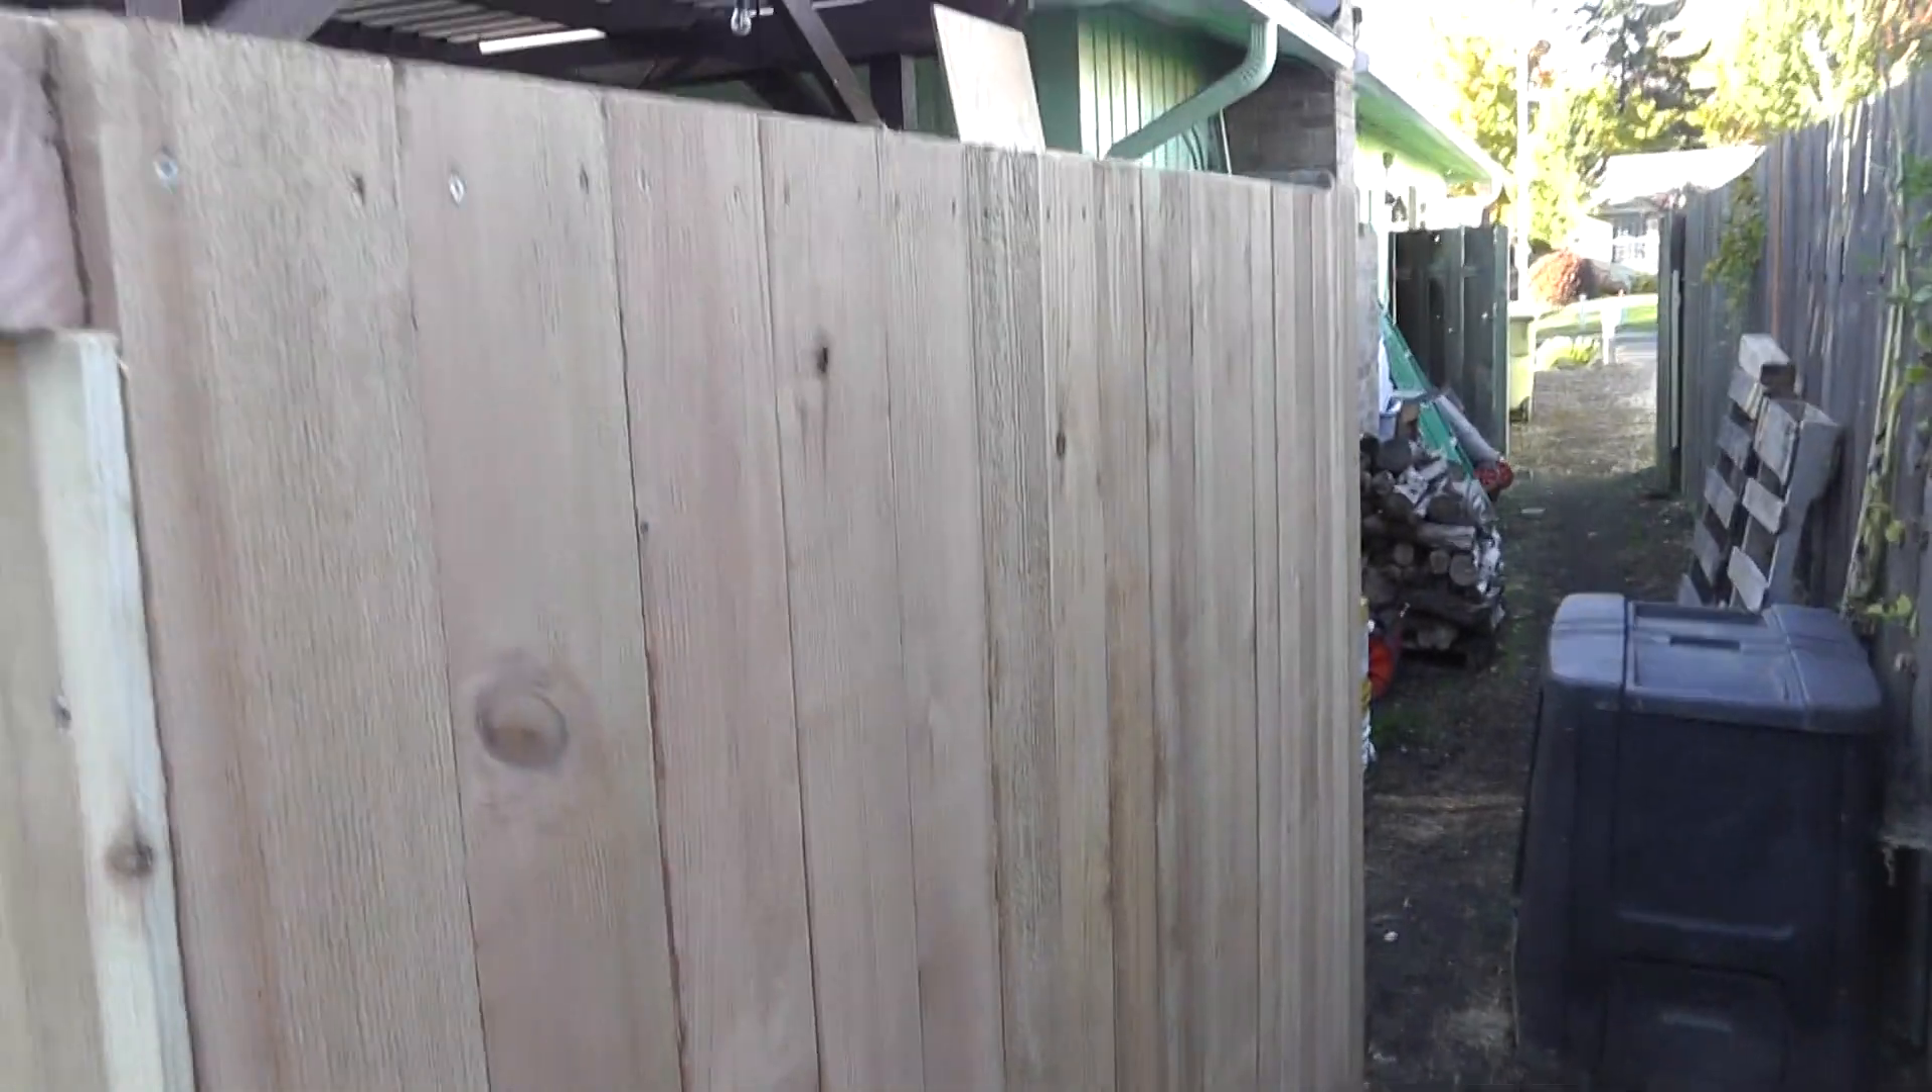I just put fence boards all the way across the back on the sides and now I'm gonna put the shelf in on the top and then I gotta put some roofing down just to keep it dry.